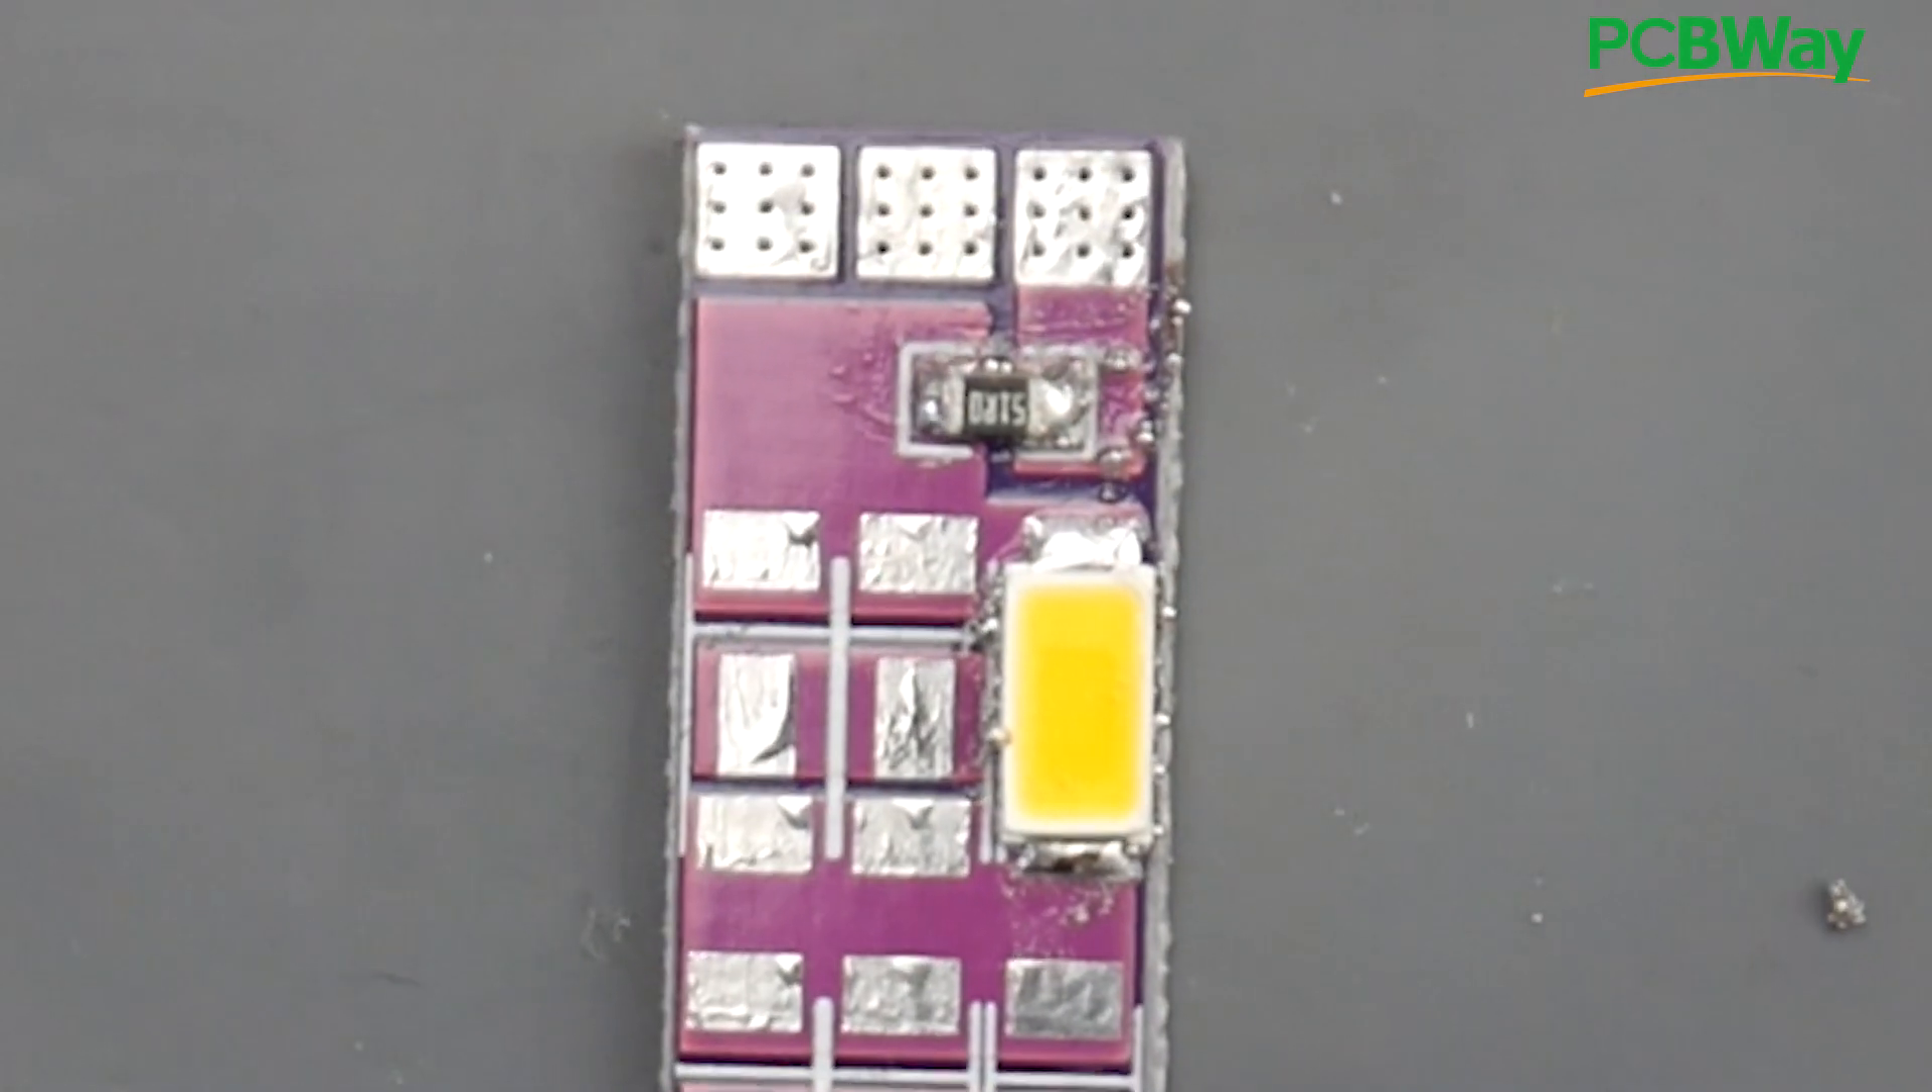All right so now we have our first led into place here really awesome seems to be pretty straight so i'm very satisfied with that right now.